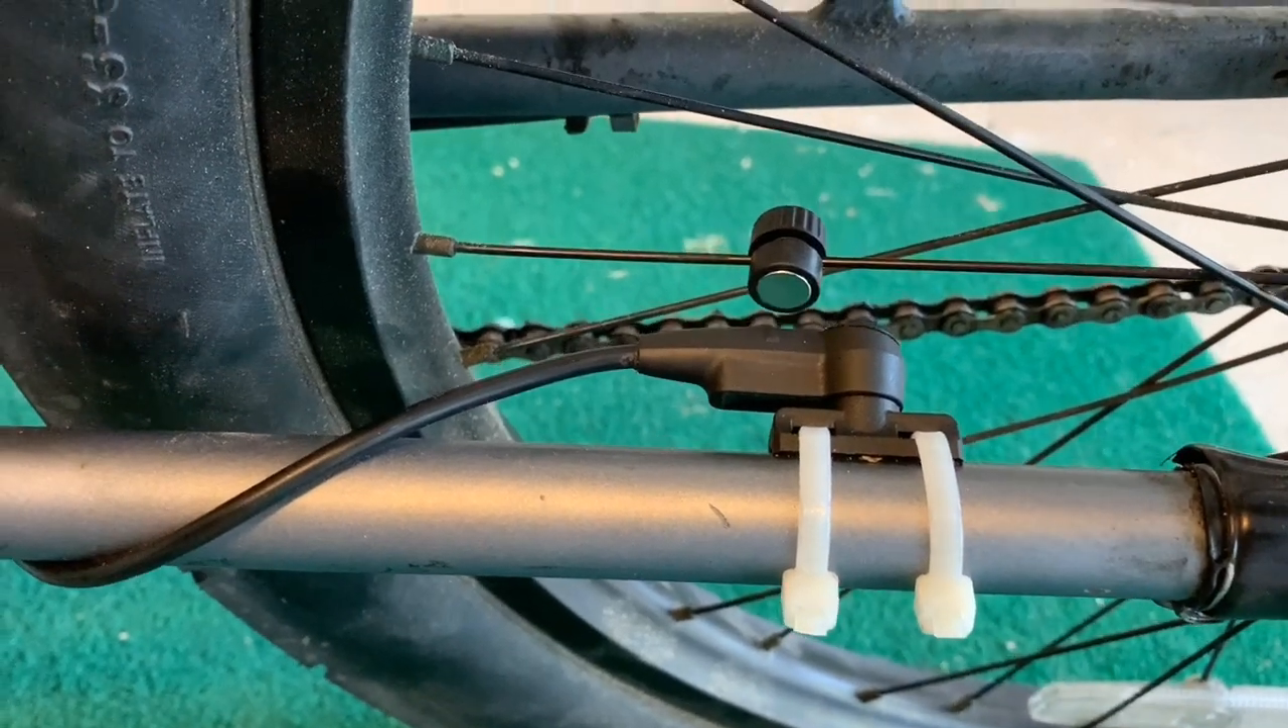So now here's a shot of the magnet lined up with the sensor and that's where you really want it to be.